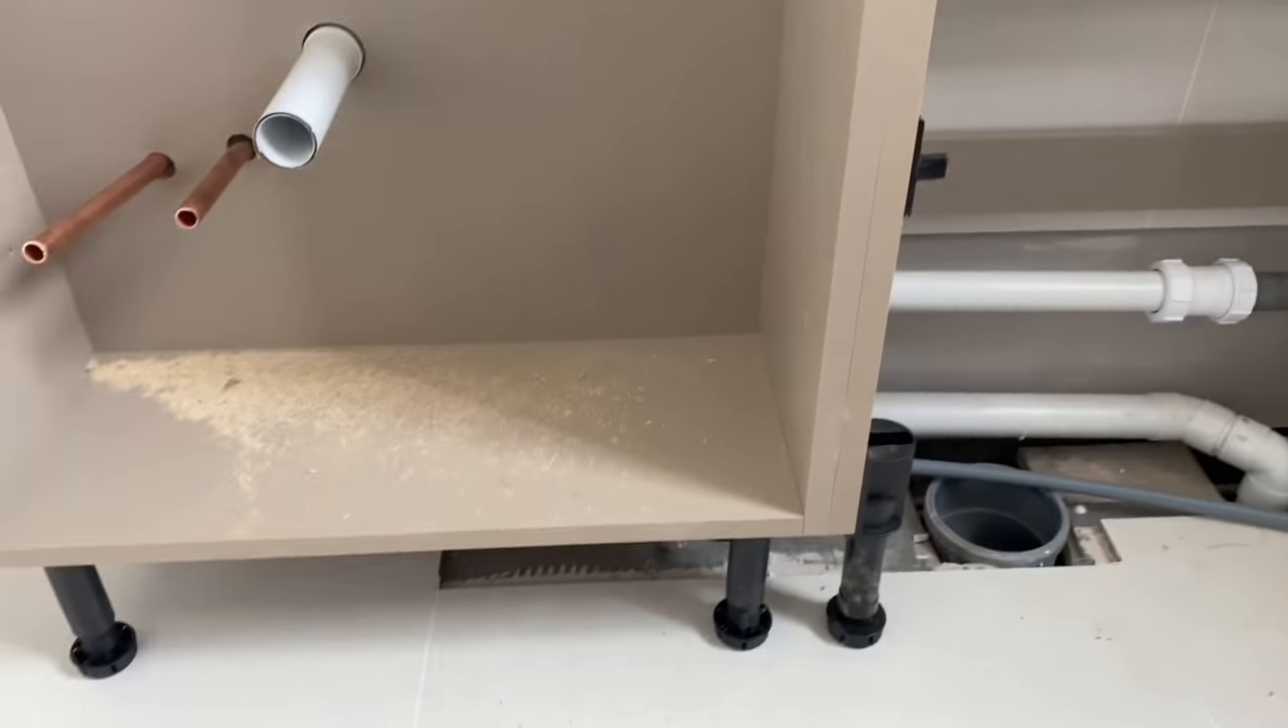So the hot and cold feeds for the basin are through and the waste and we've trimmed parts of the units out and that's in position now.